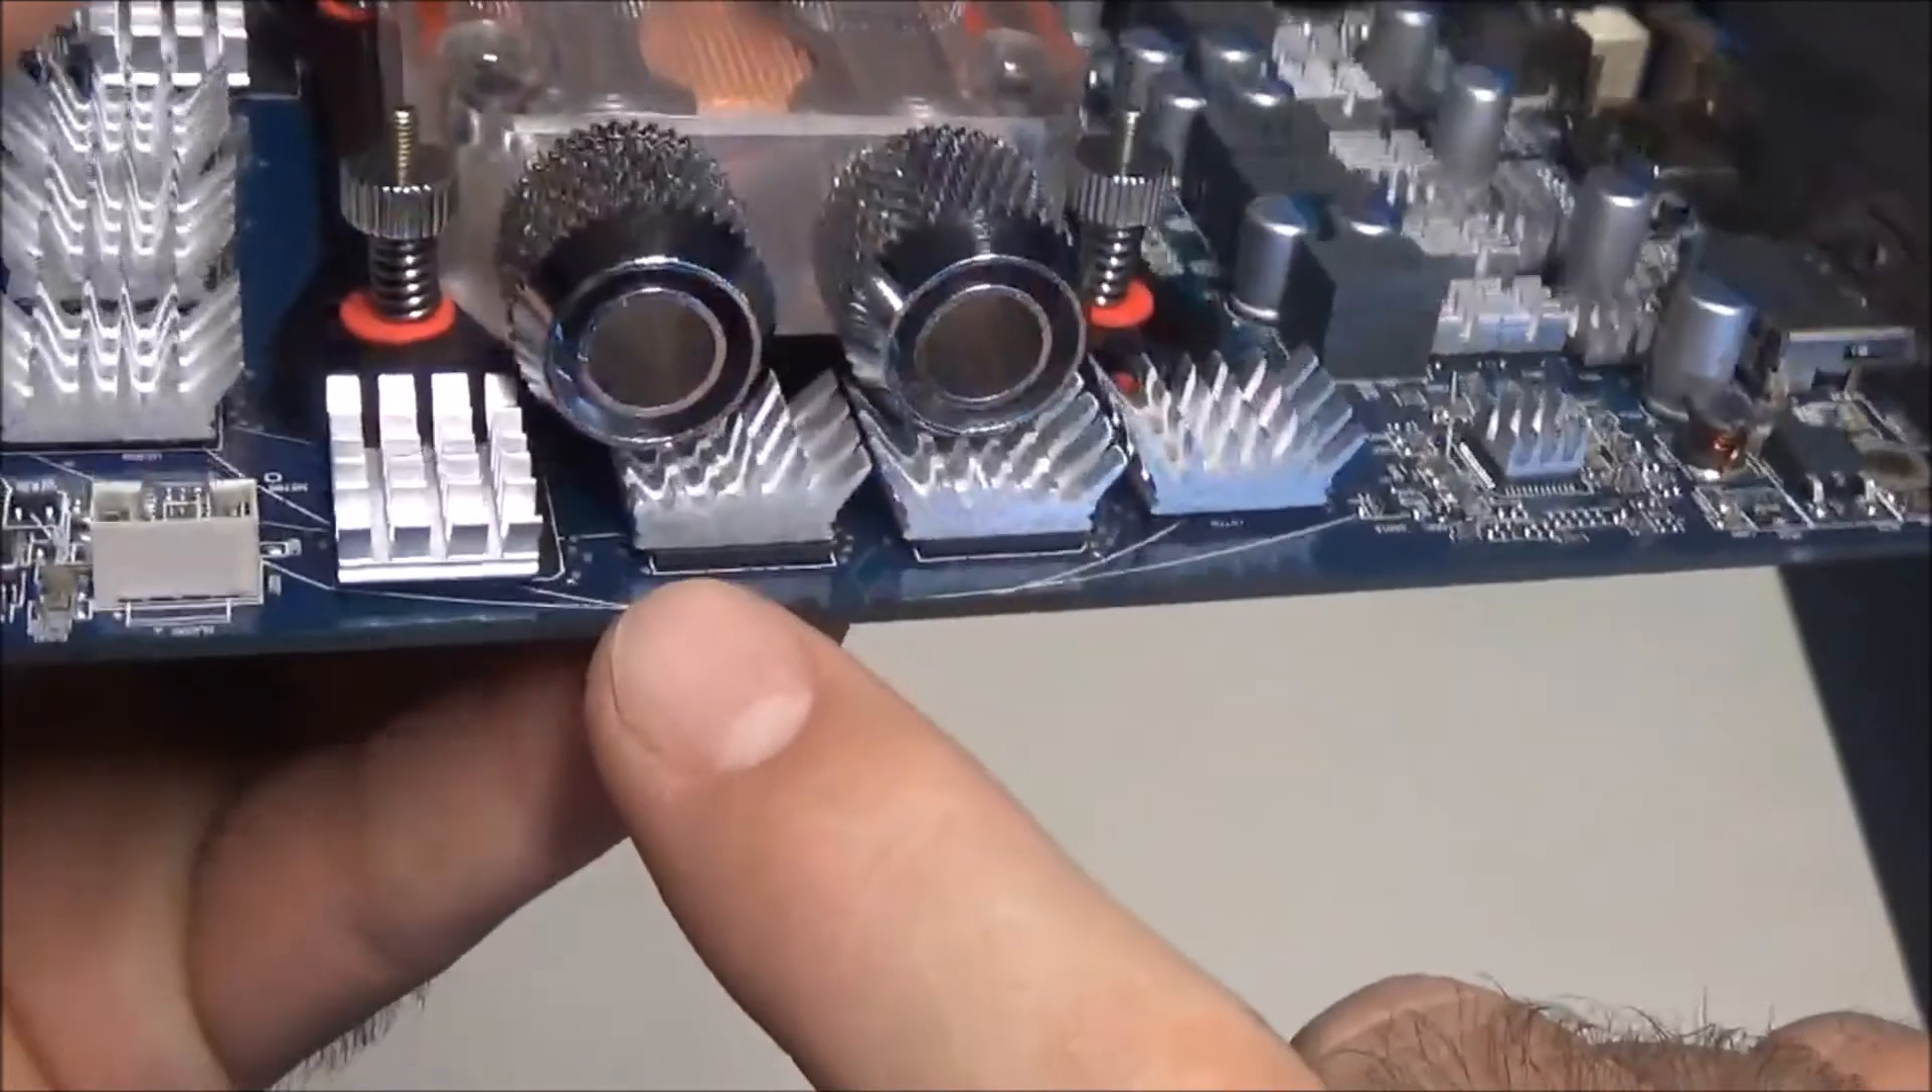I have finished putting all the heat sinks on and the water block.